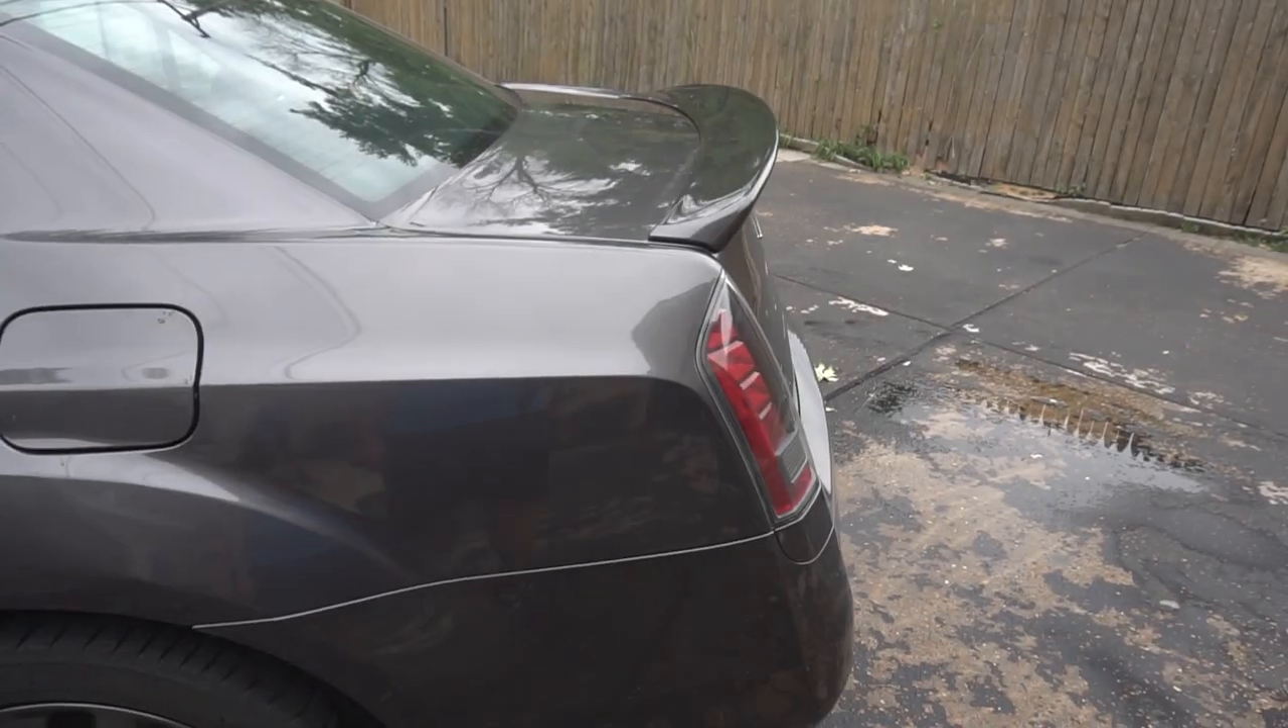All right guys we are done with the trunk lid spoiler.